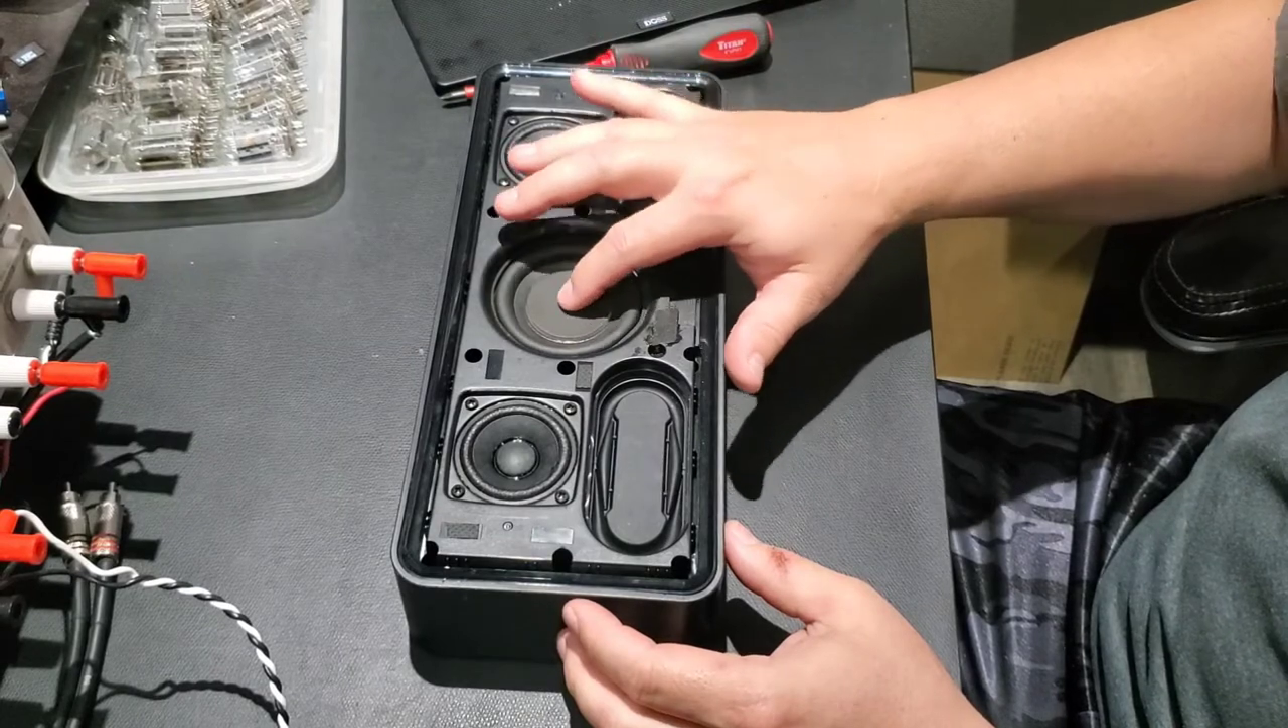Cool got our grill off now we have the speaker assembly itself.